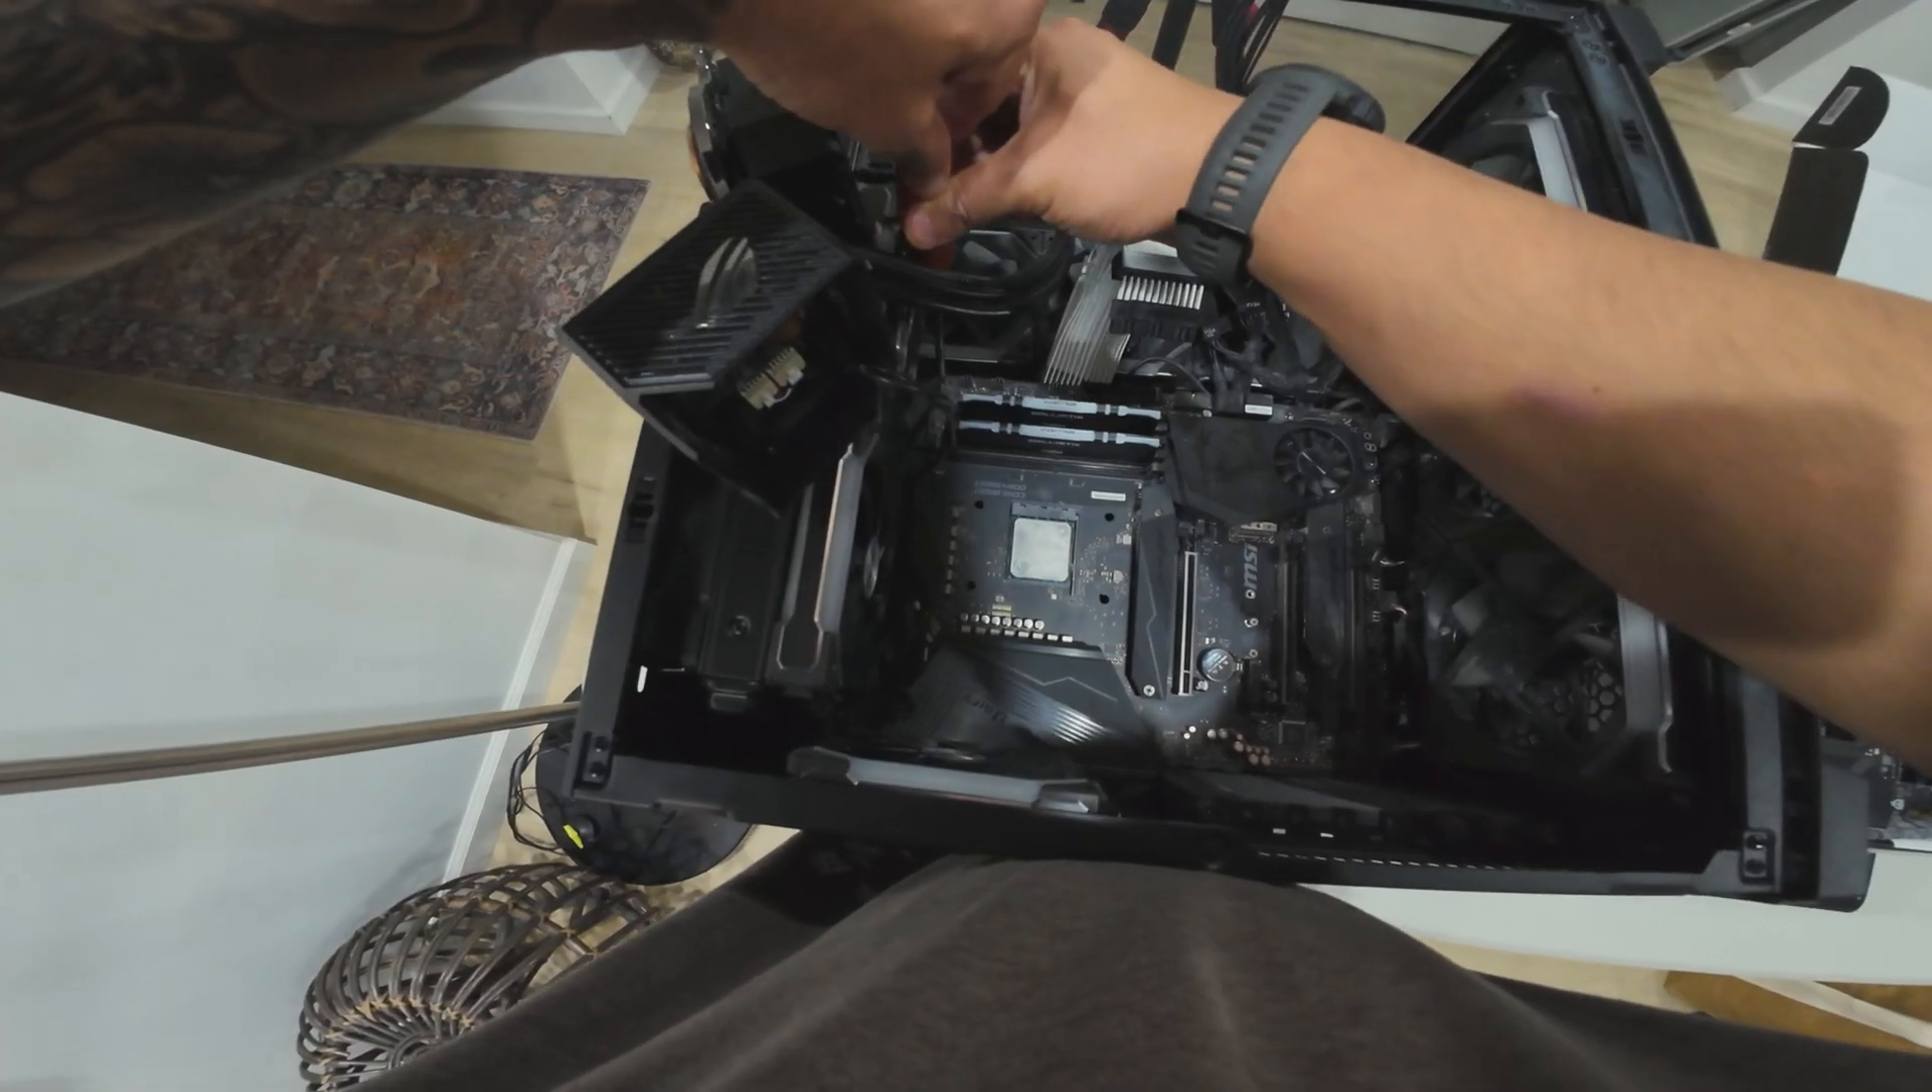At this point we have put in our motherboard.